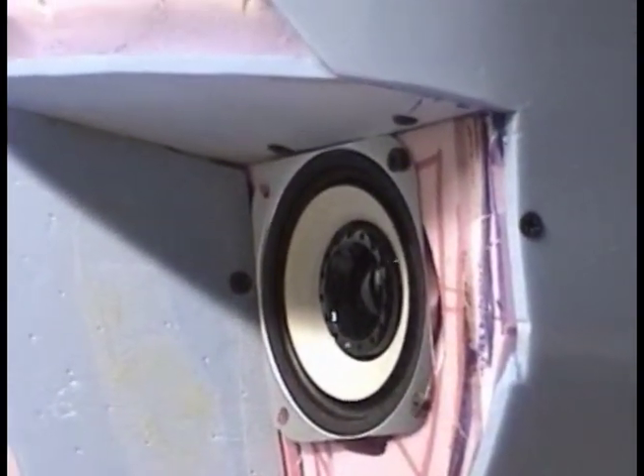I went ahead and installed the speakers right here there's one on the other side also.